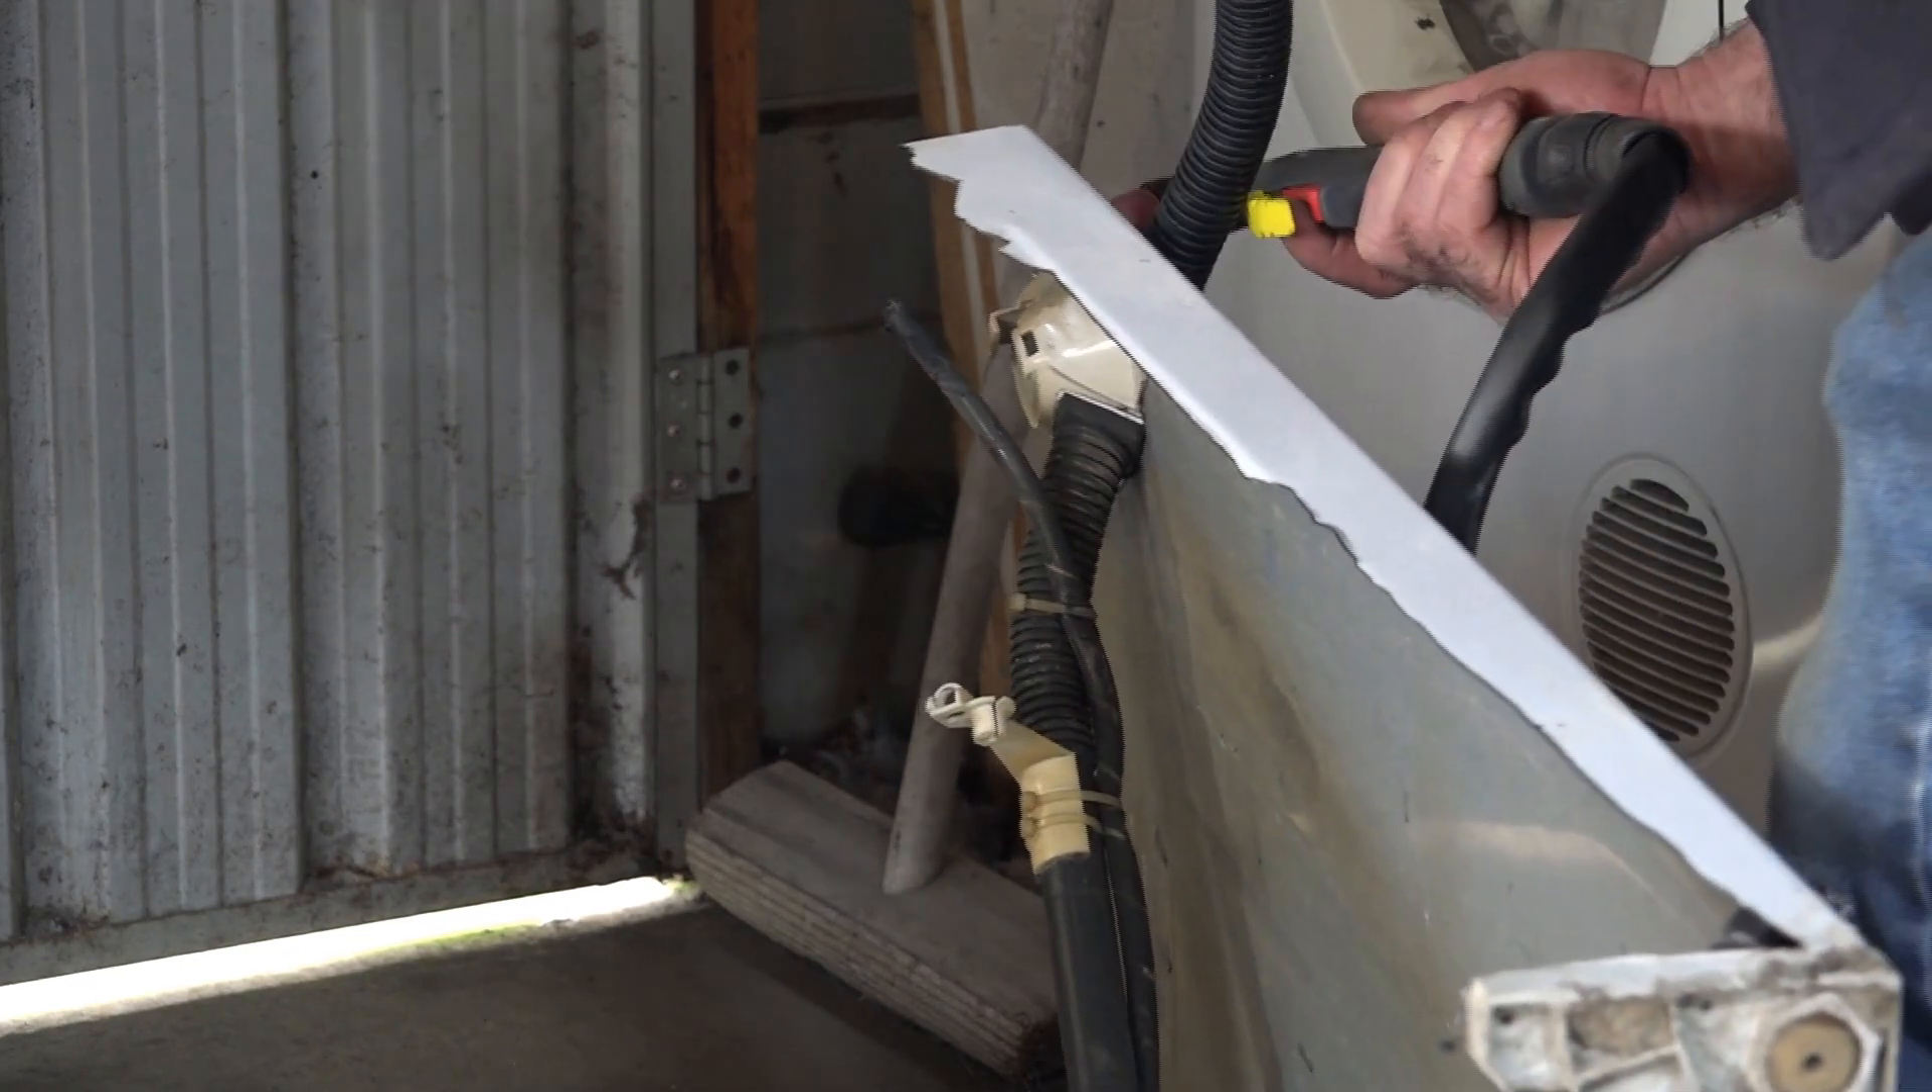So so we still got one pesky hose hanging on here guys so we'll just get rid of him.